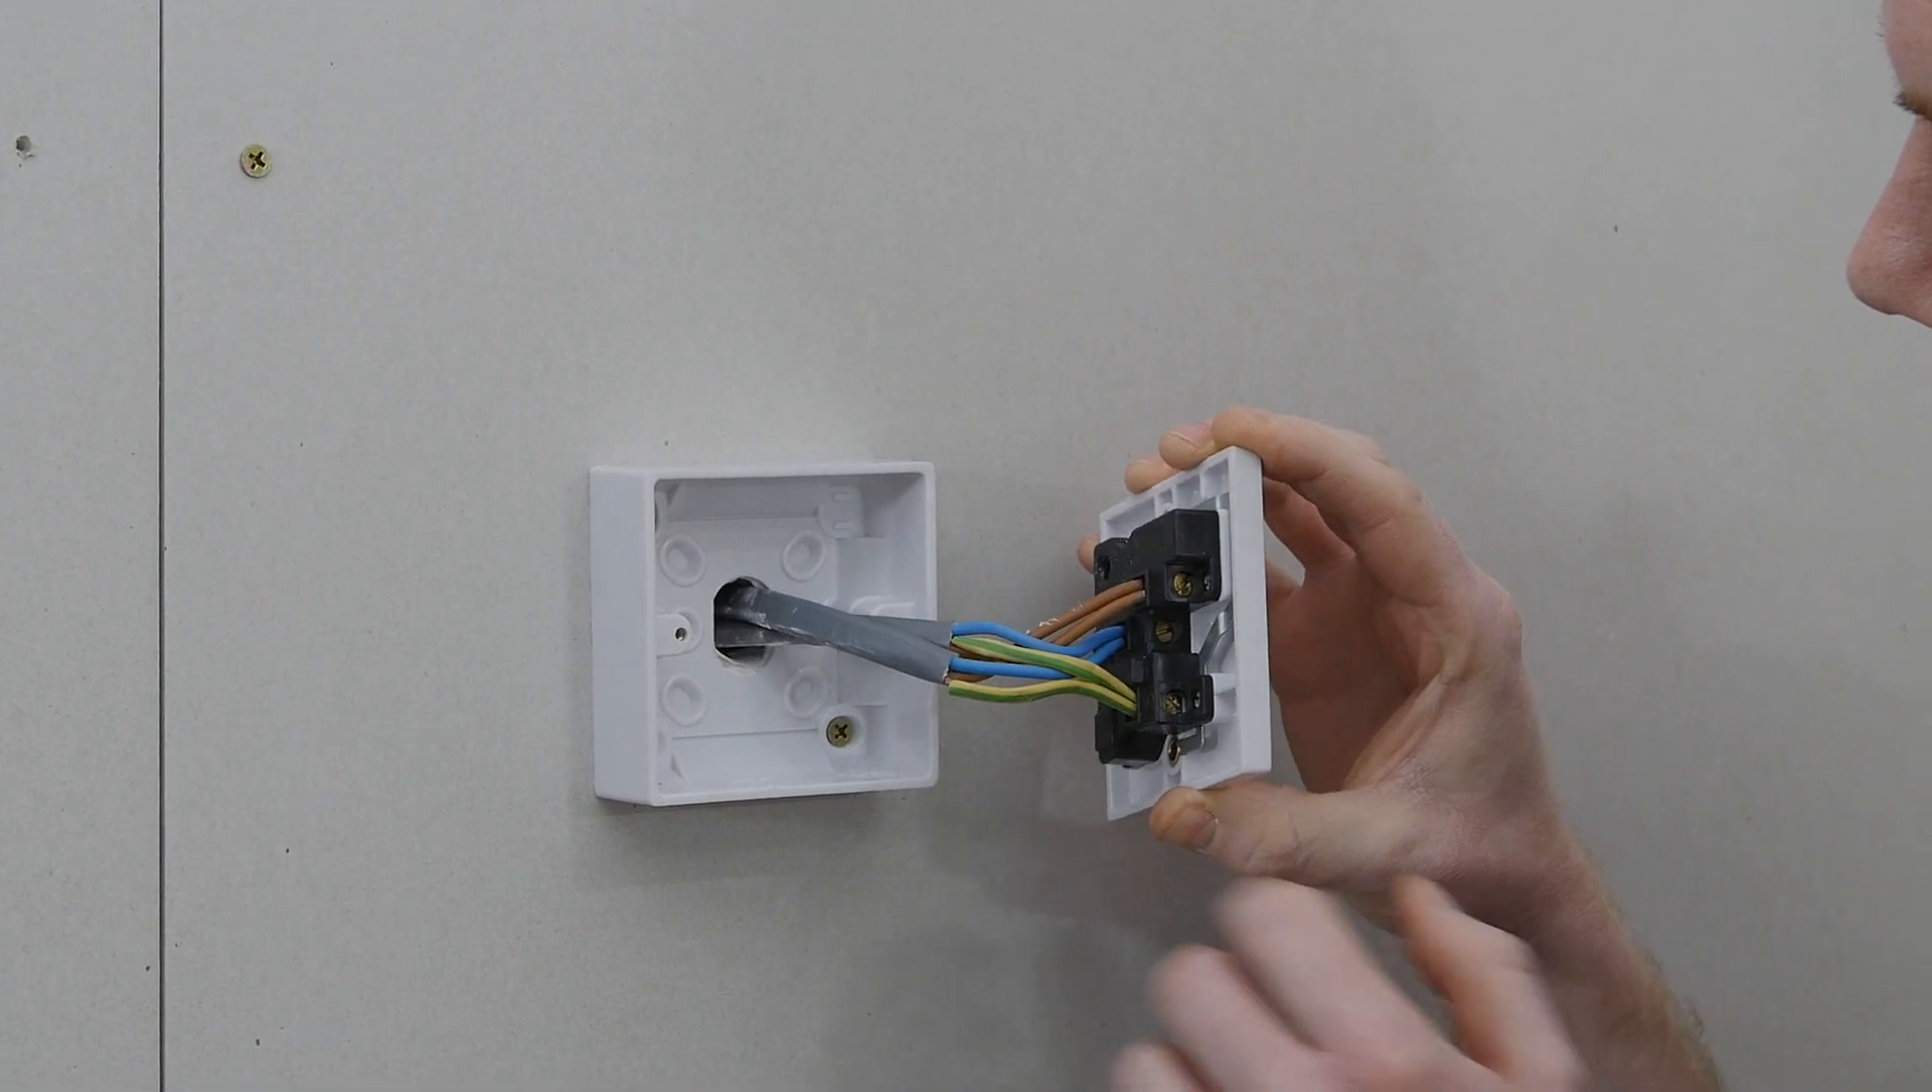With the front of the socket removed here we can clearly see the terminals that all the wires connect to.